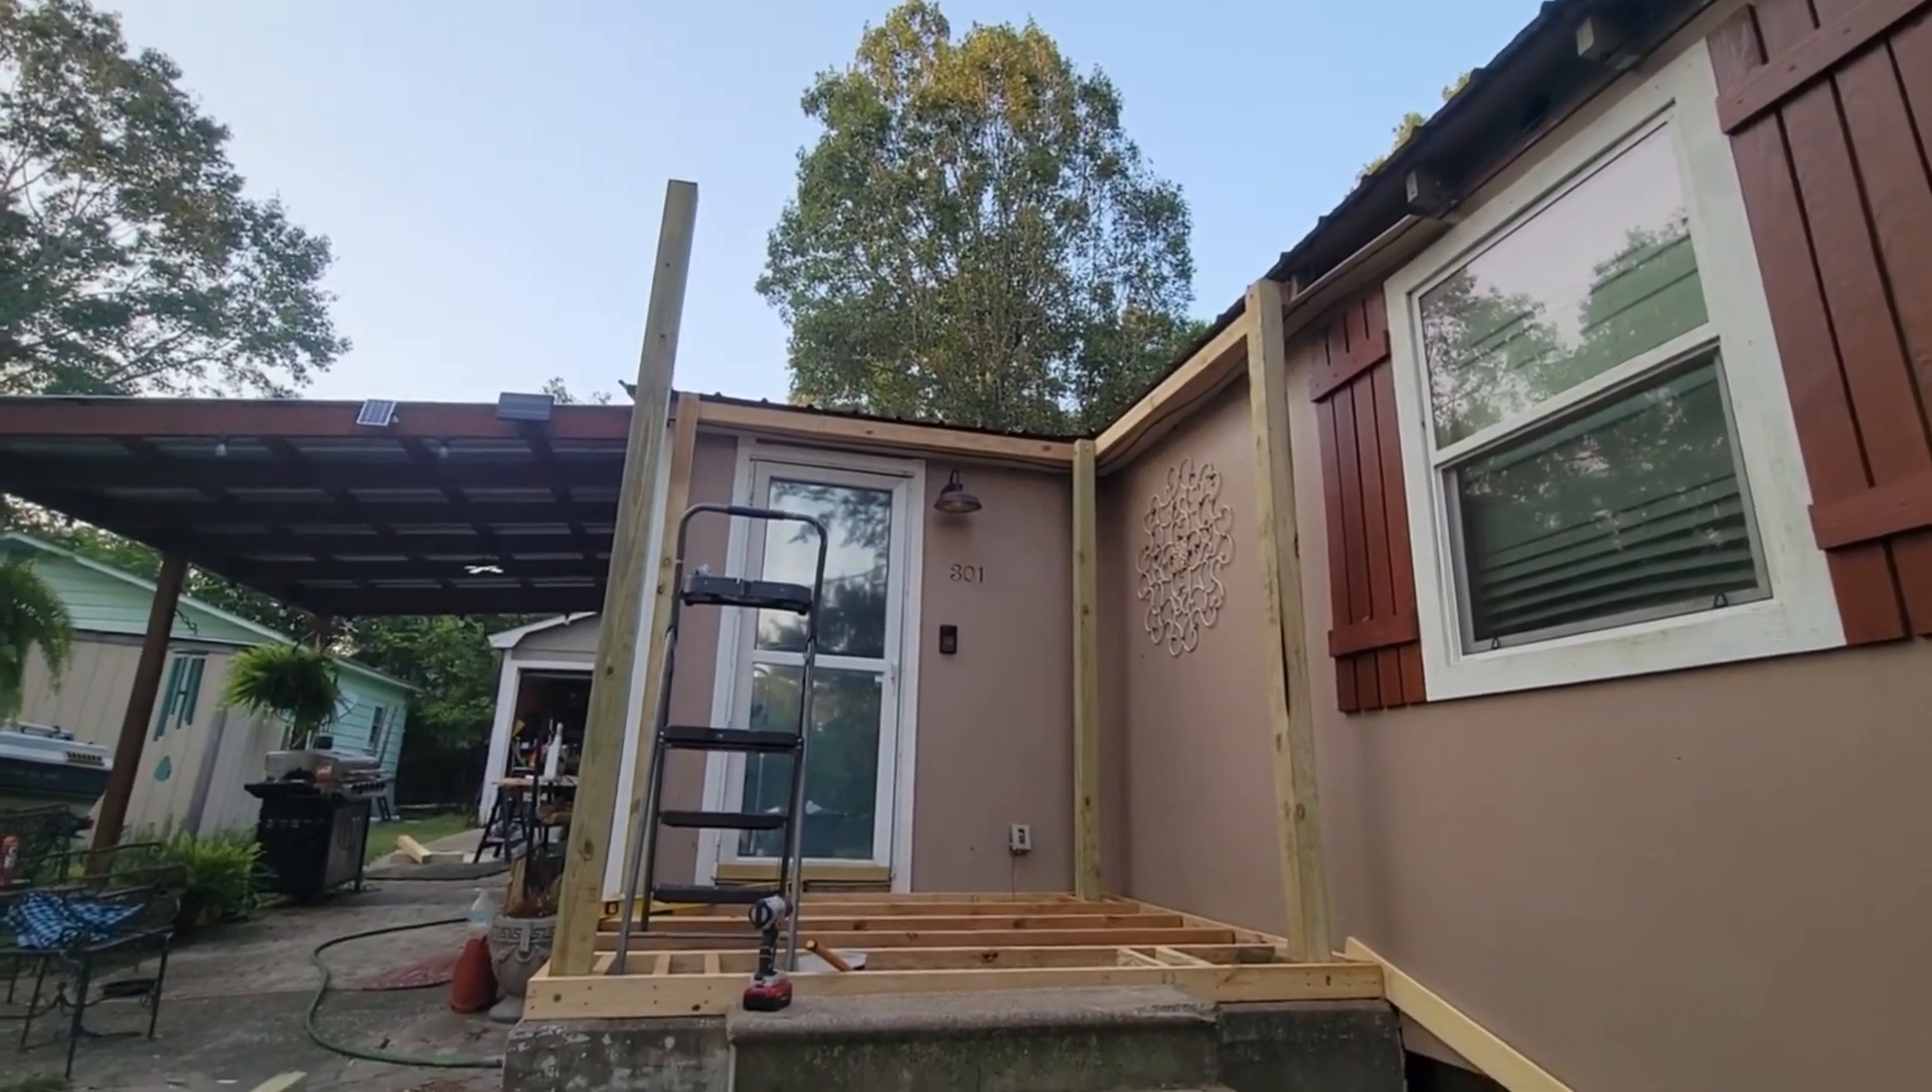Alright, well, he's got four of the six posts up, and now we're going to do some of the top framing.